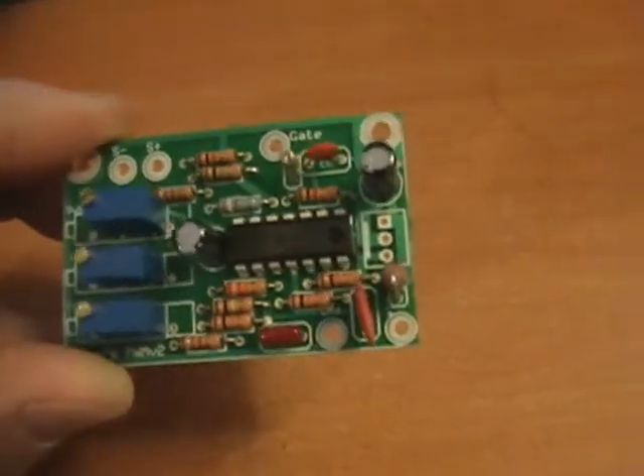Since my last clip I've added a couple of capacitors and a couple of potentiometers. All that's left to do is add the offset and wire it up.